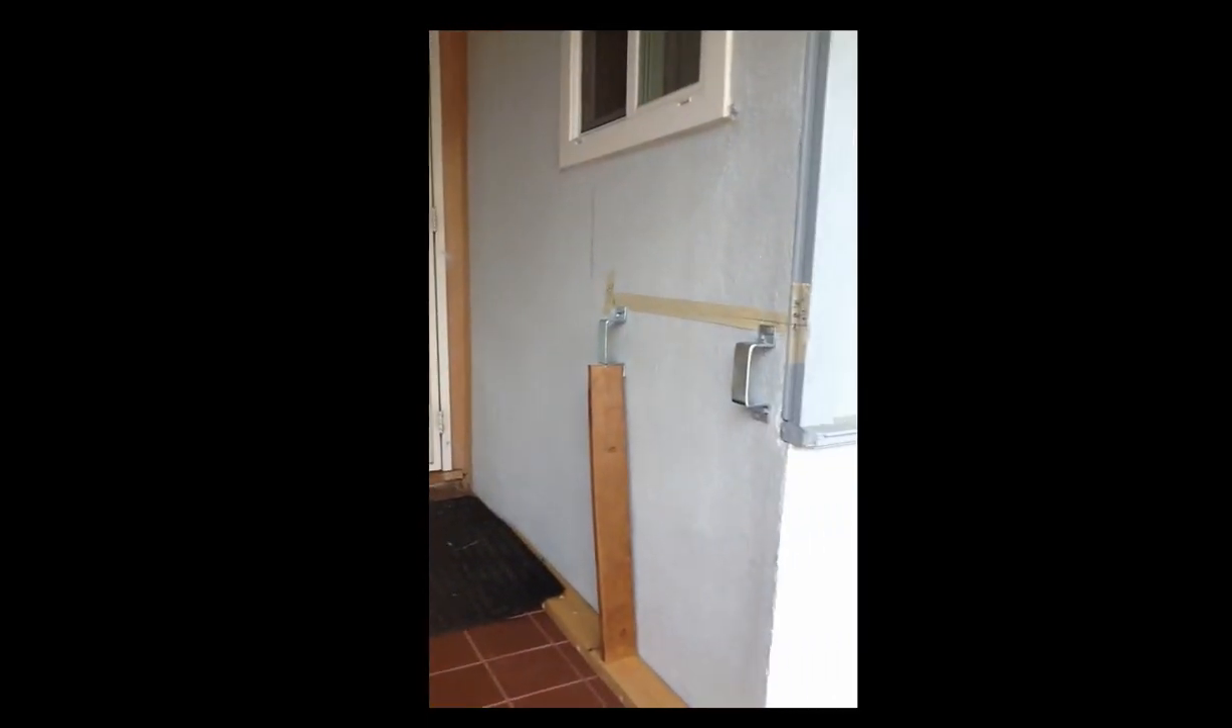I lagged the two brackets in position uh both sides.